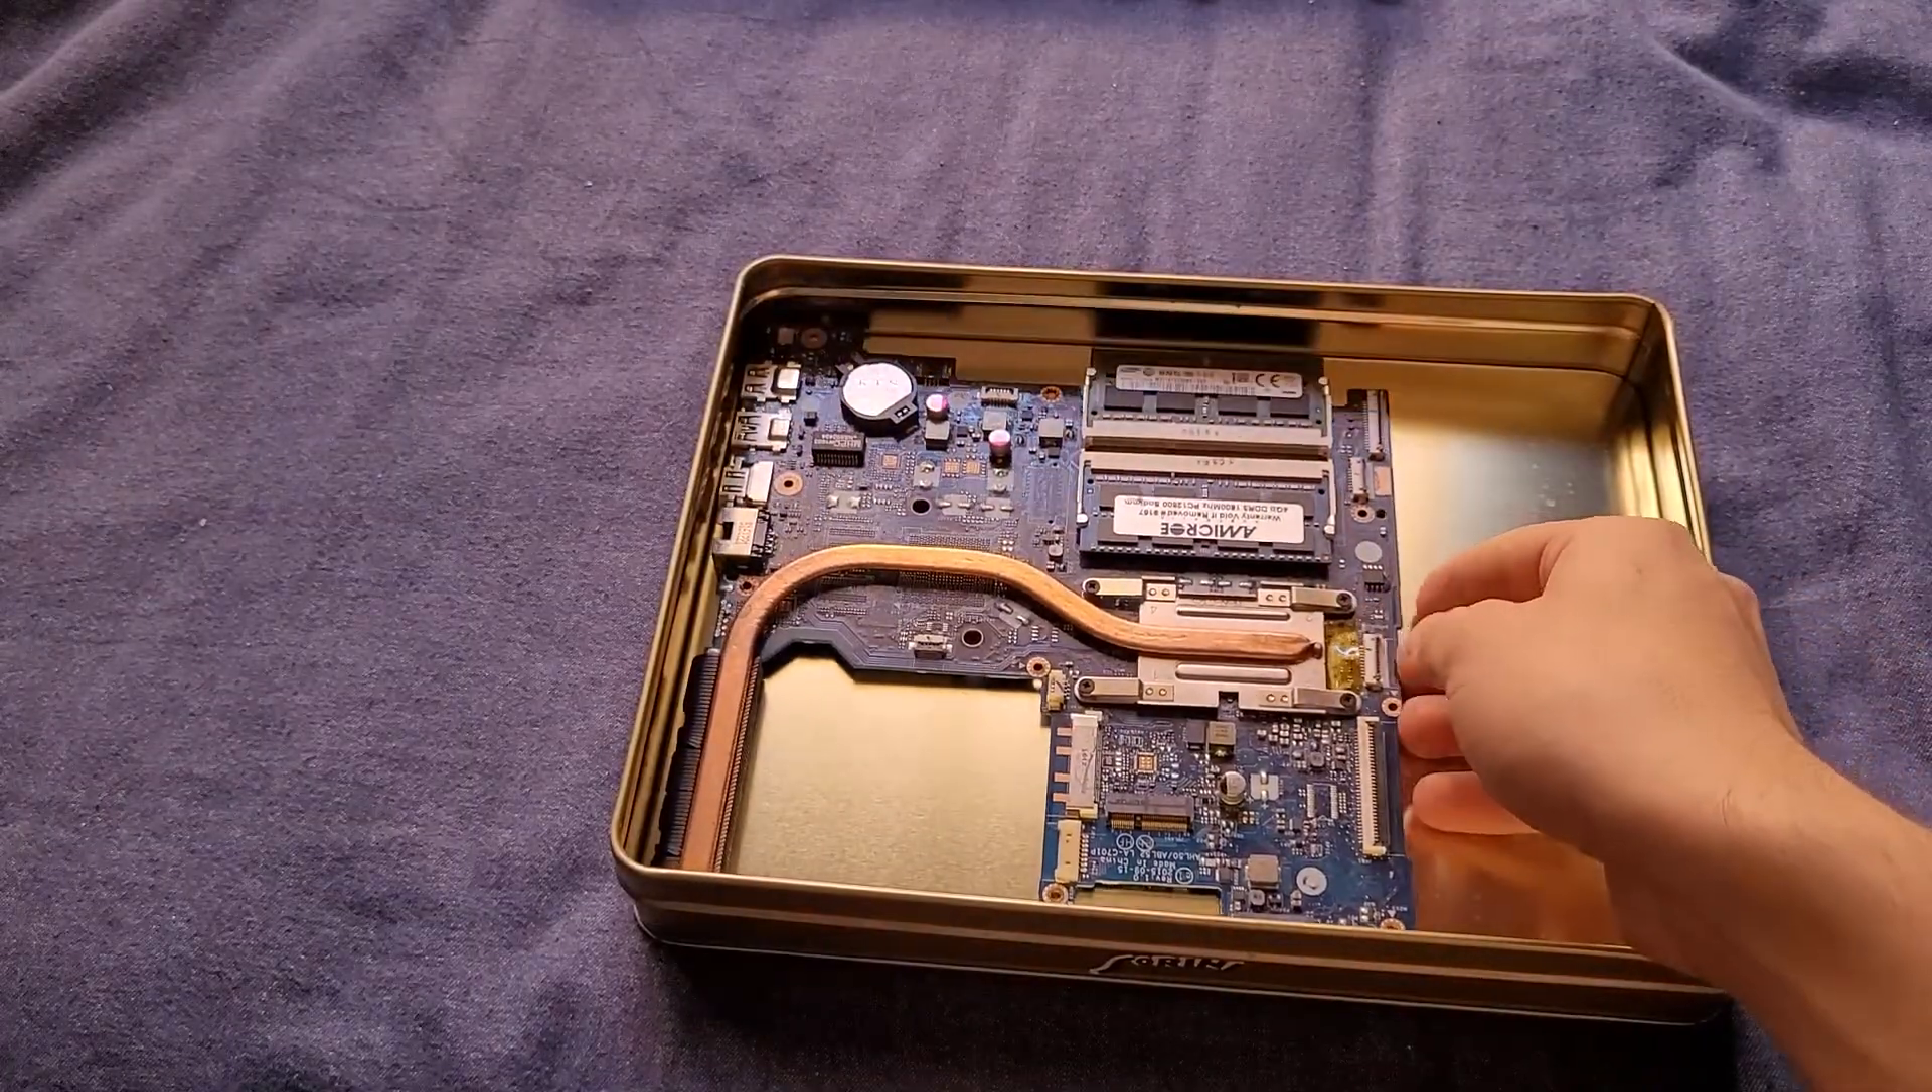Okay. Board, cookie tin. It fits. It fits almost perfectly. Look at that. Oh my God.